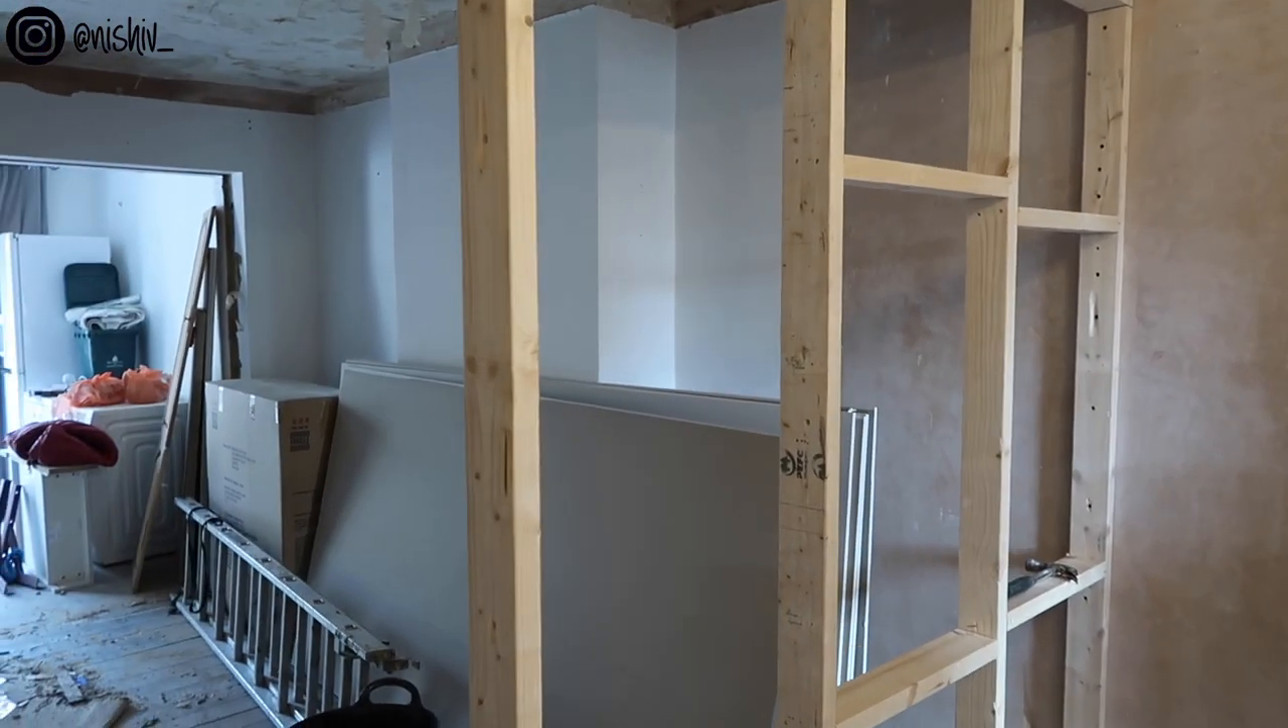Look at this. They've started building the stud wall.